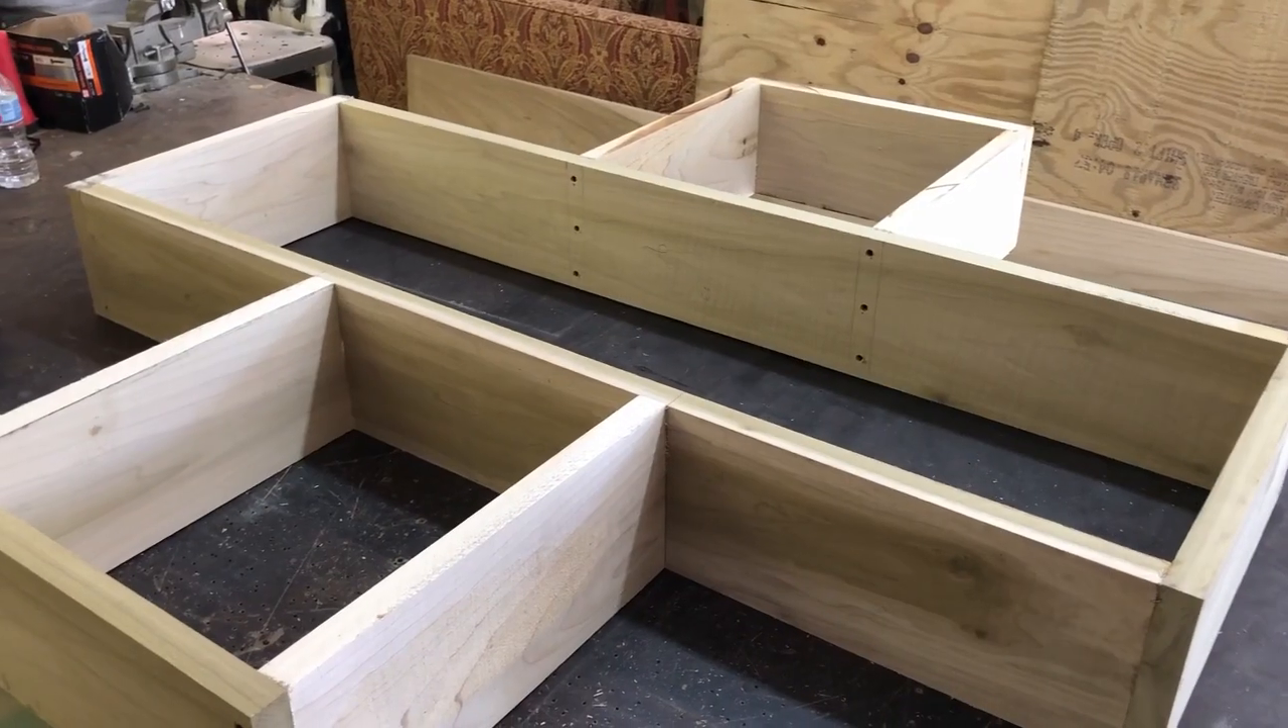All right, the frame of my cross is pretty much put together now.